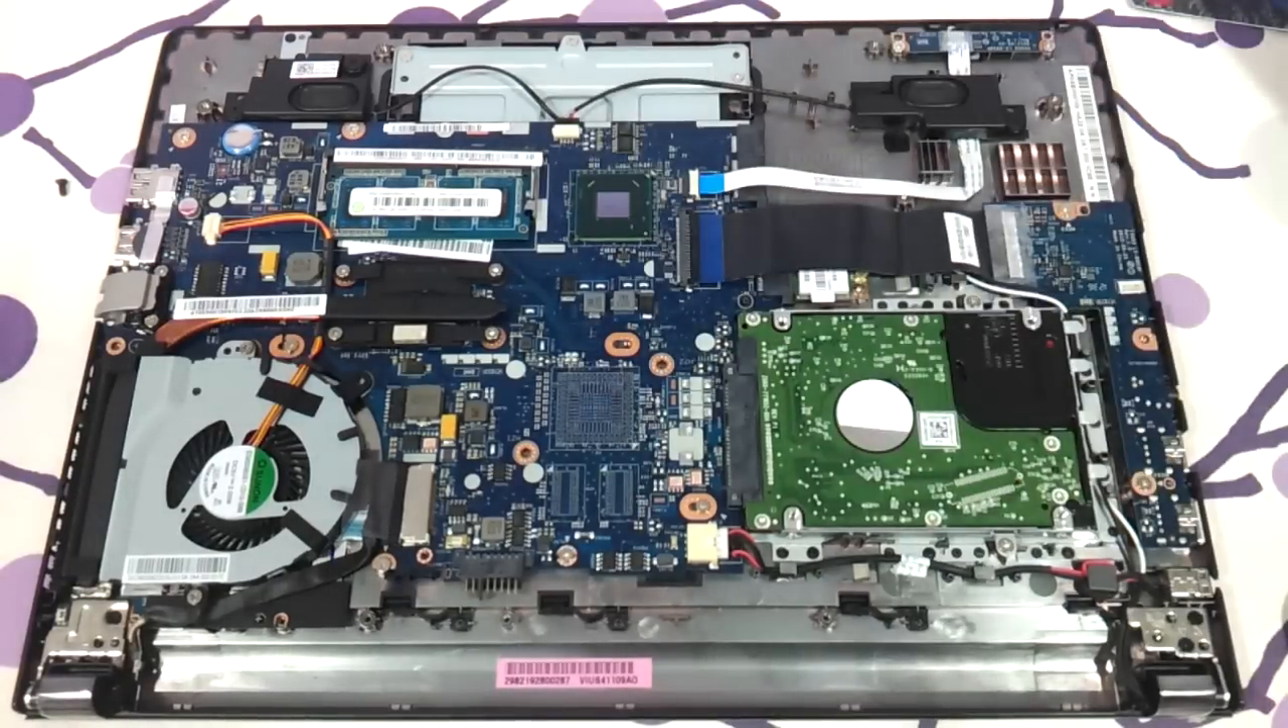We have got the Lenovo S400 open for you.